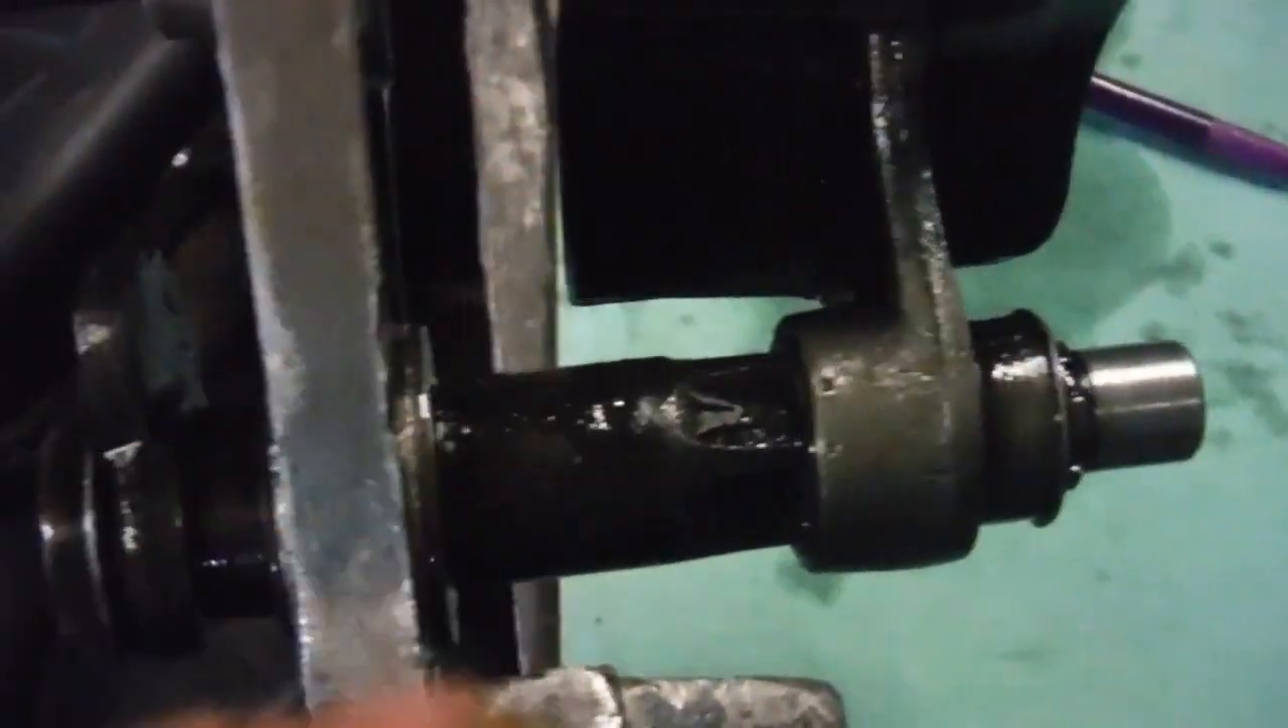I've got a suitable sized mandrel there that I've pushed through for the selector forks to run on.